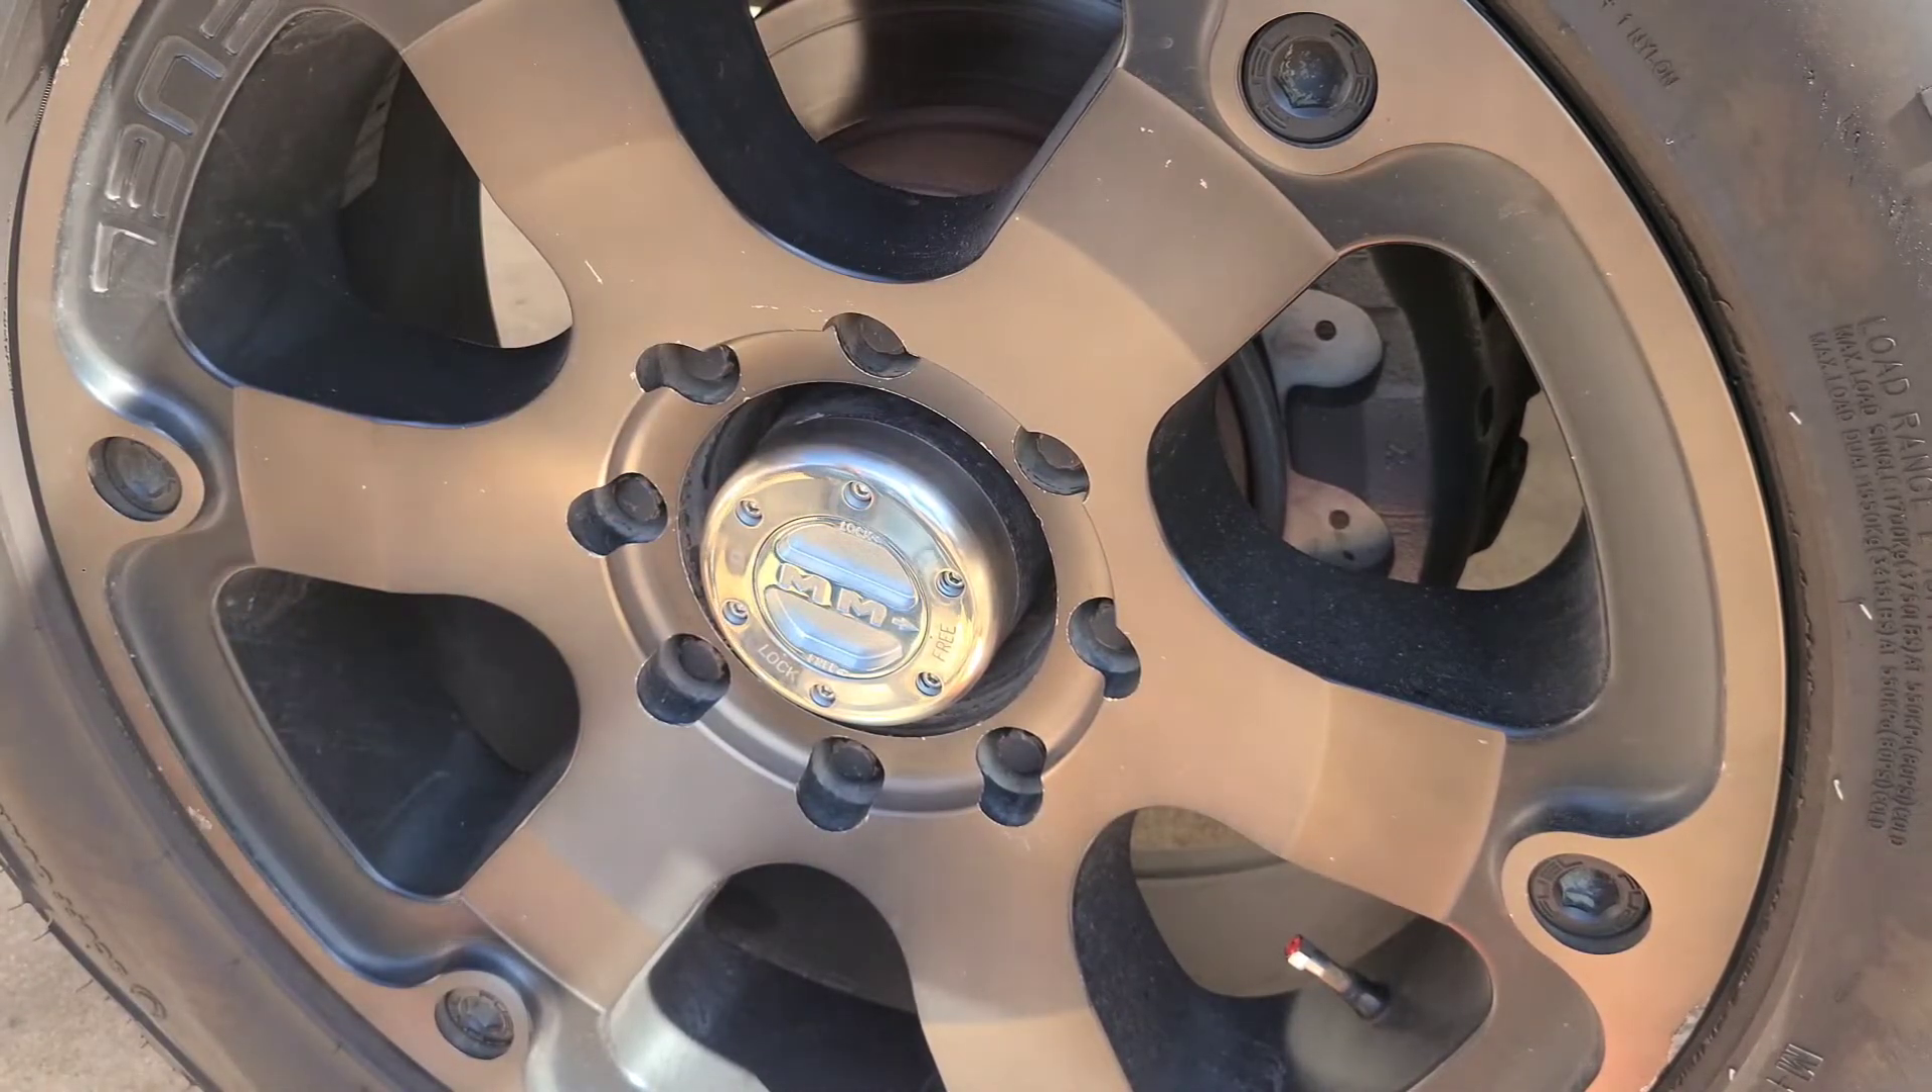All right that is pretty much it you are officially done installing your manual locking hubs.